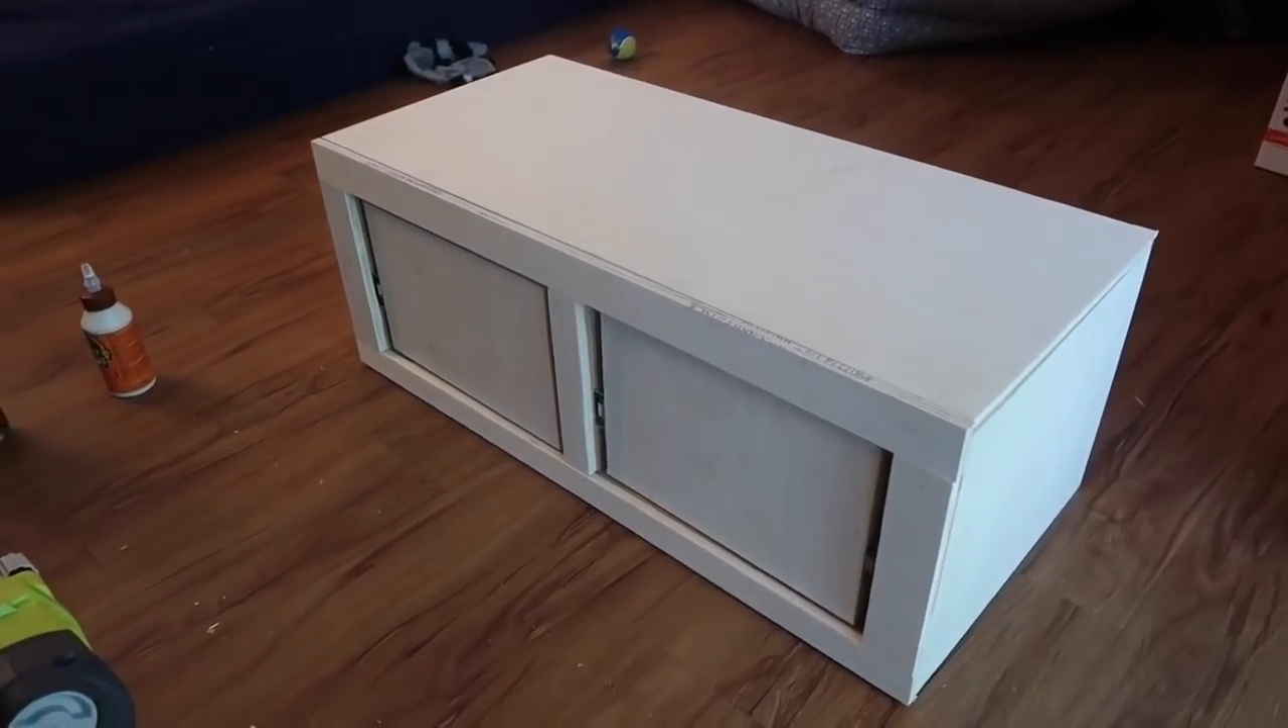You can still see the drawer slides hanging out there and there's gaps on the corners of the drawers.